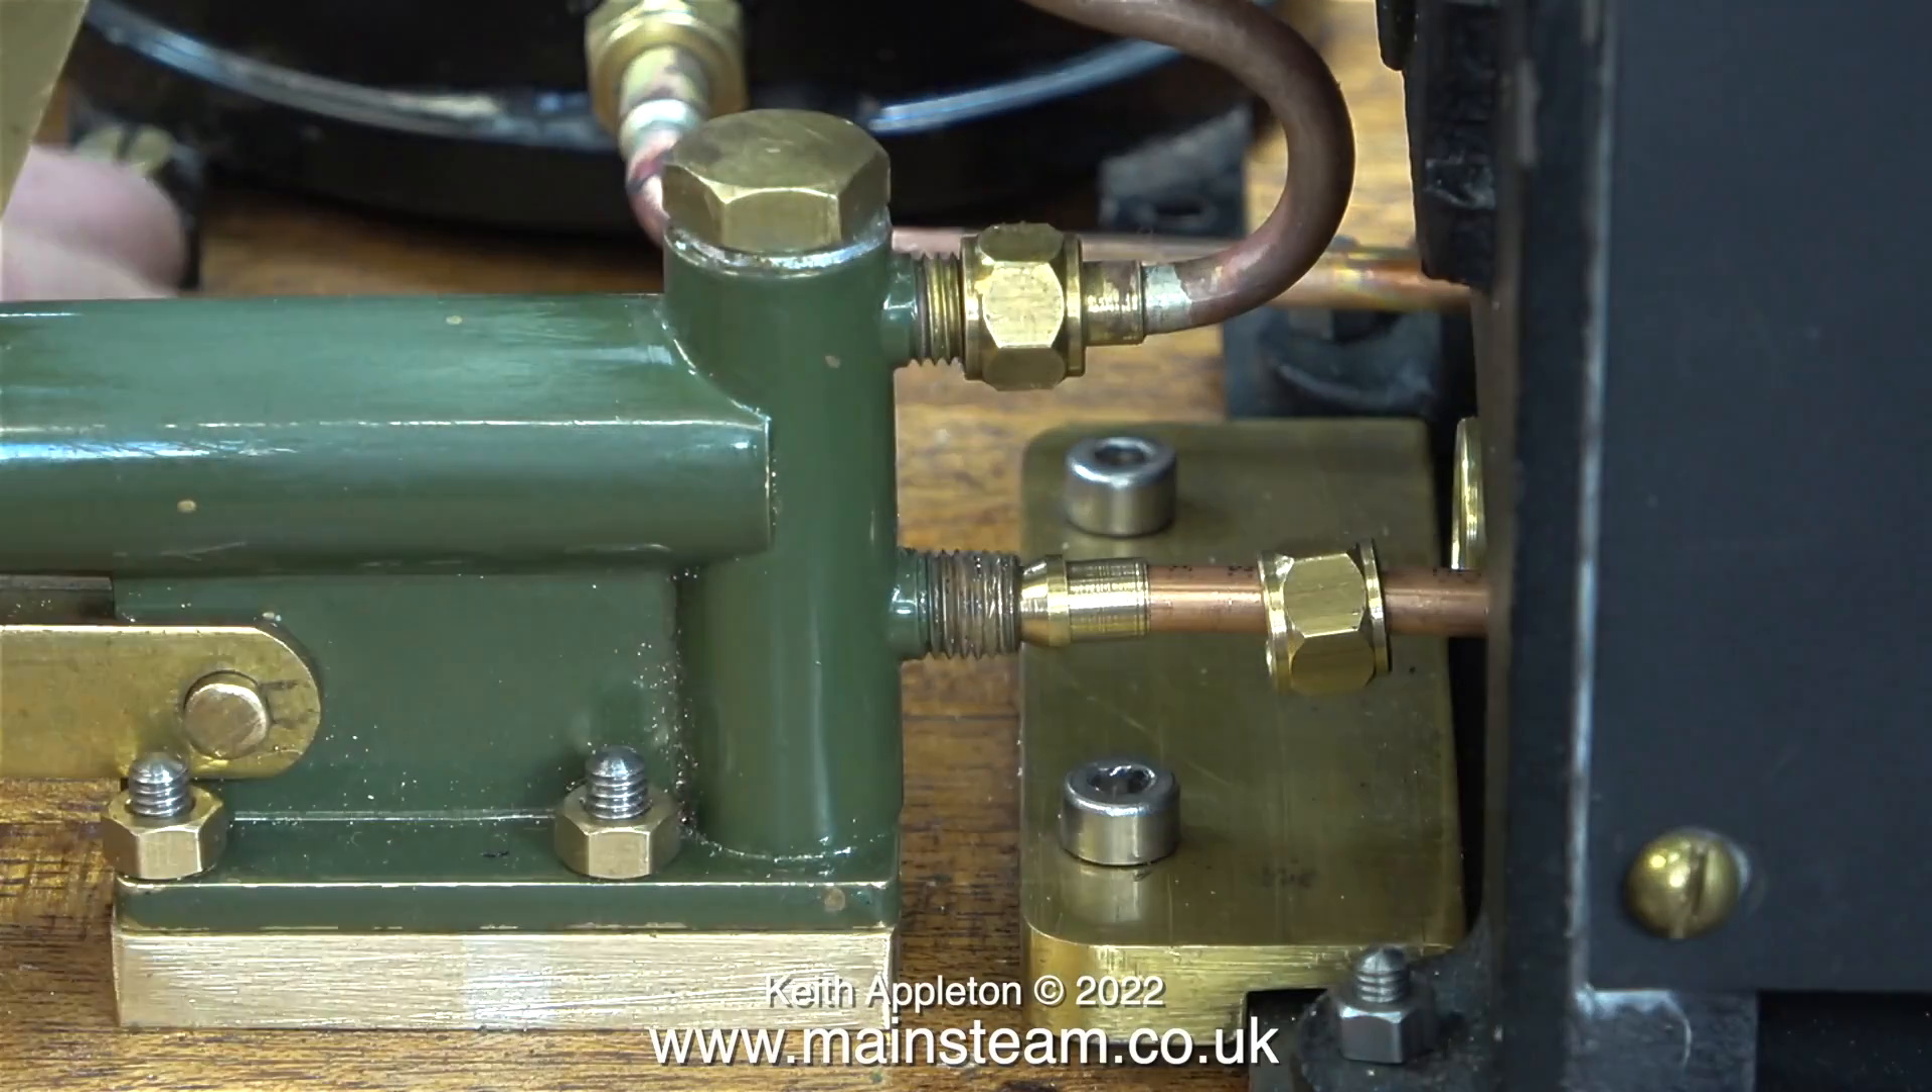I've silver soldered the top pipe as you can see the bottom part is loosely fitted together.